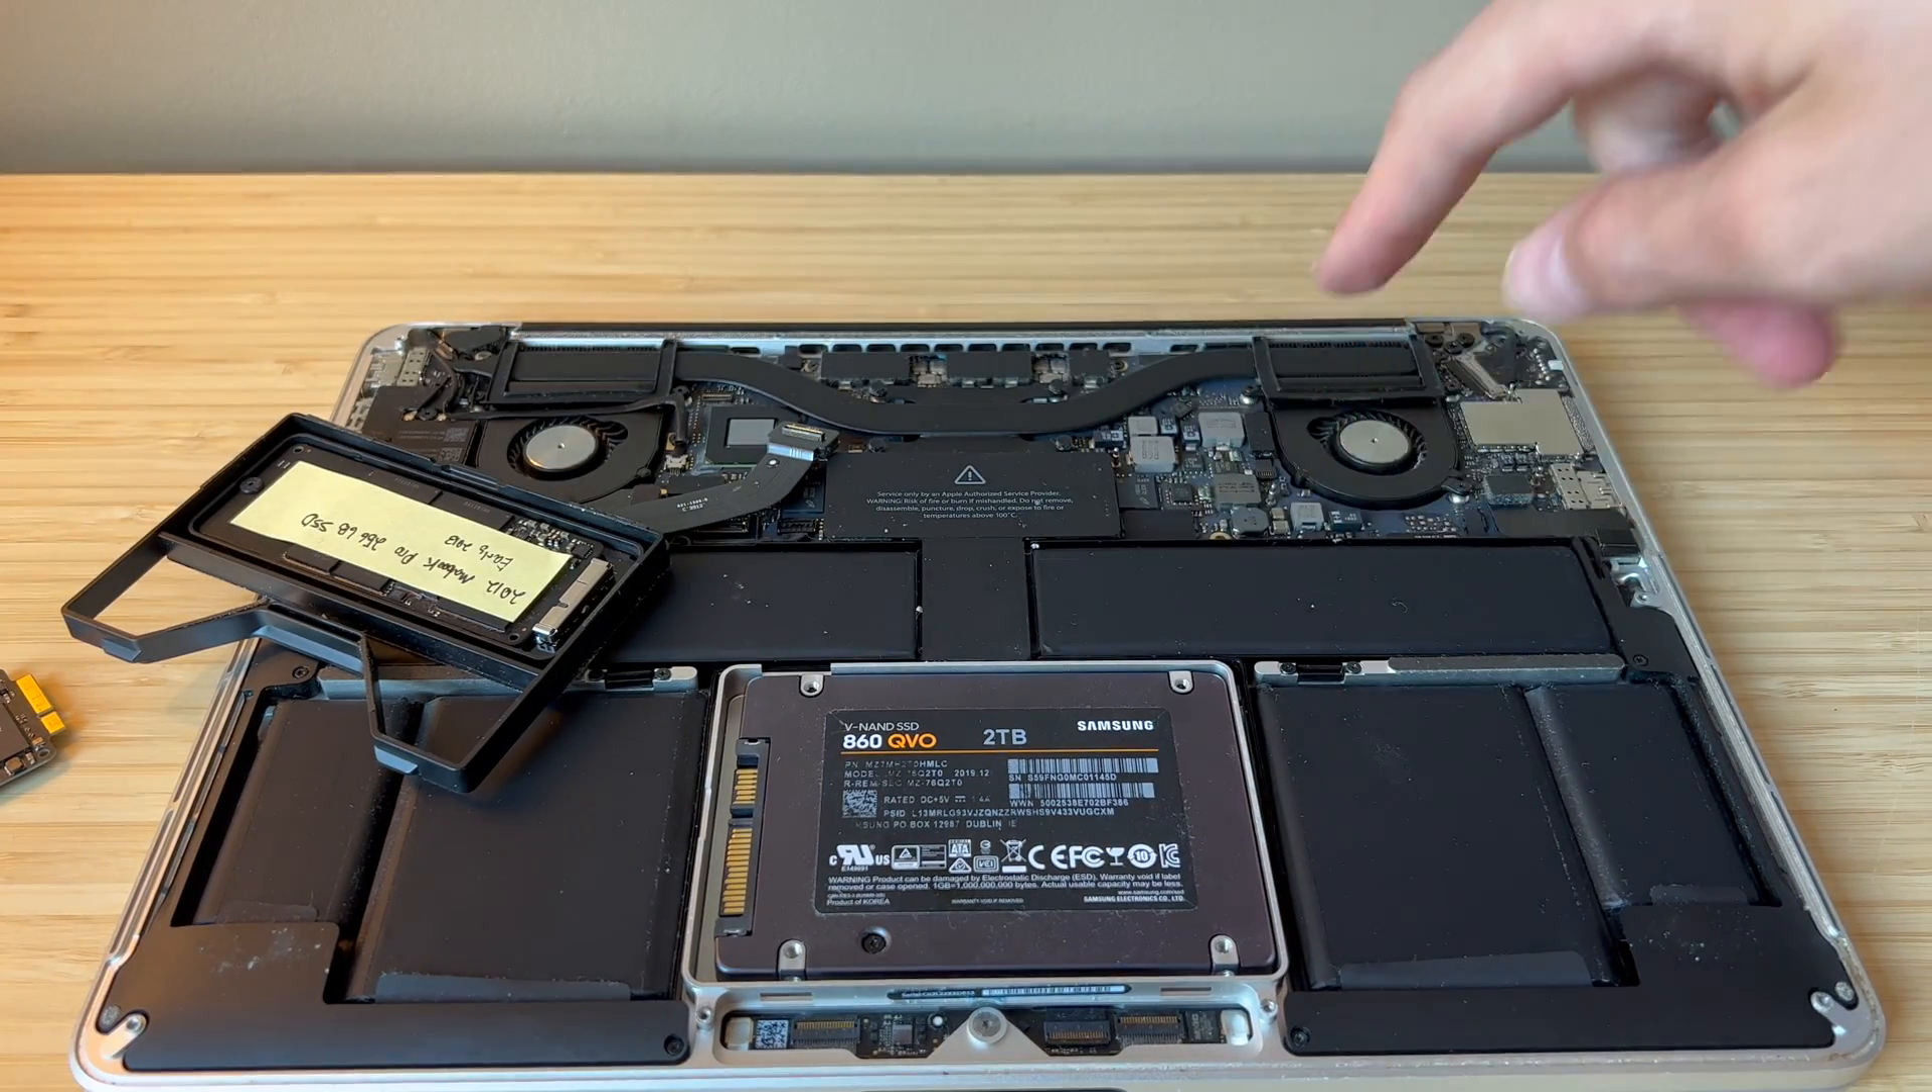Now something interesting is the space in here is actually big enough for a 2 .5 inch SSD or hard drive for that matter. It actually fits very nicely.